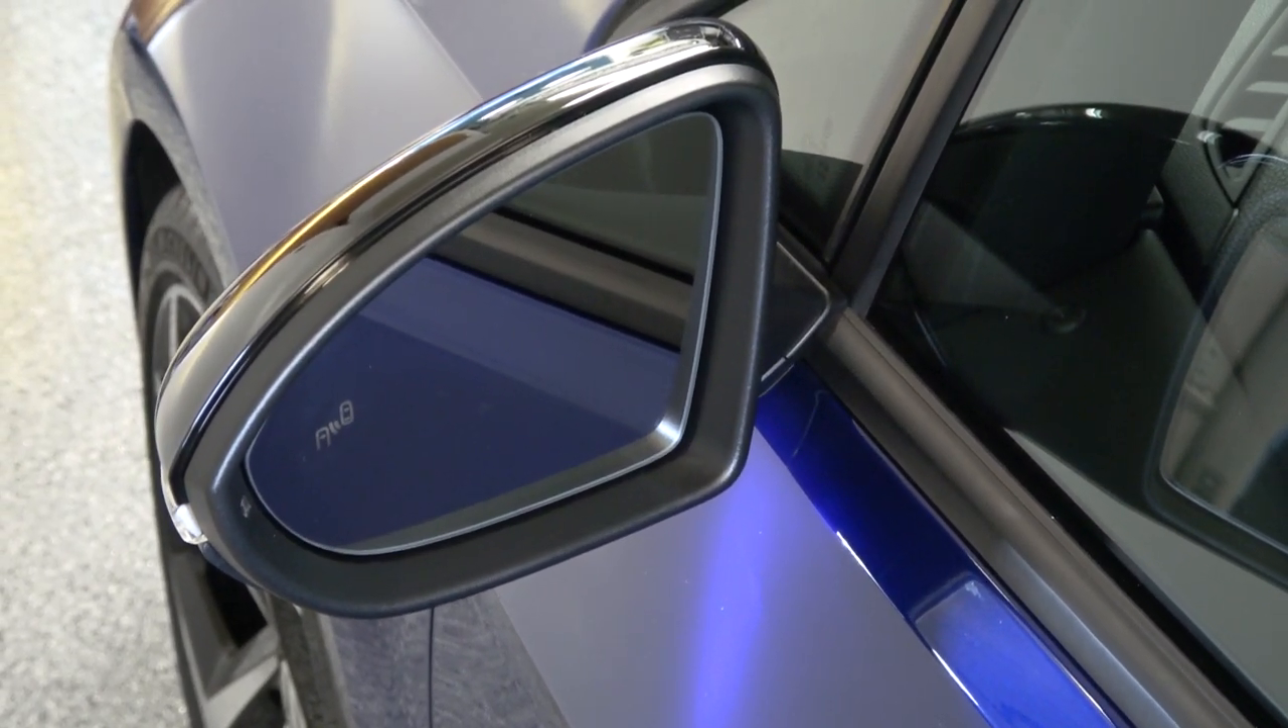Okay, so there's our final installed mirror.